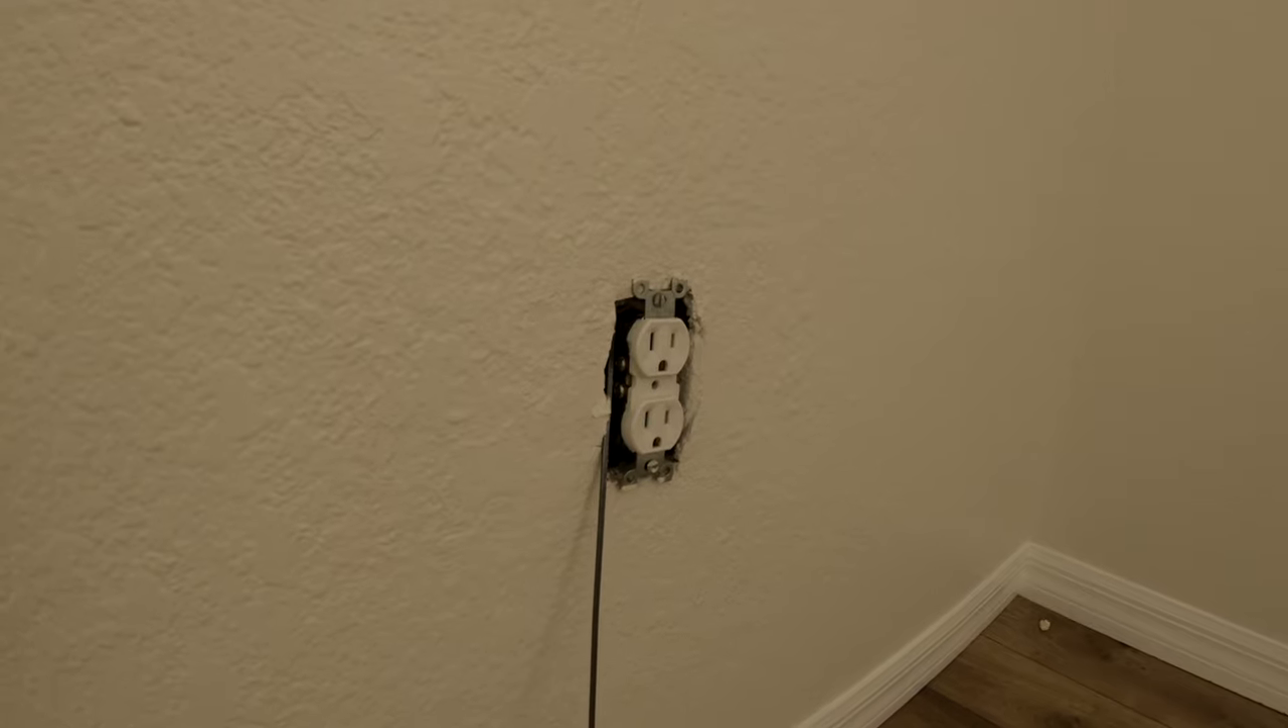I already took off the cover and you see this line is a fish line that goes to outside so I can catch the wire outside and bring it inside if that makes any sense.